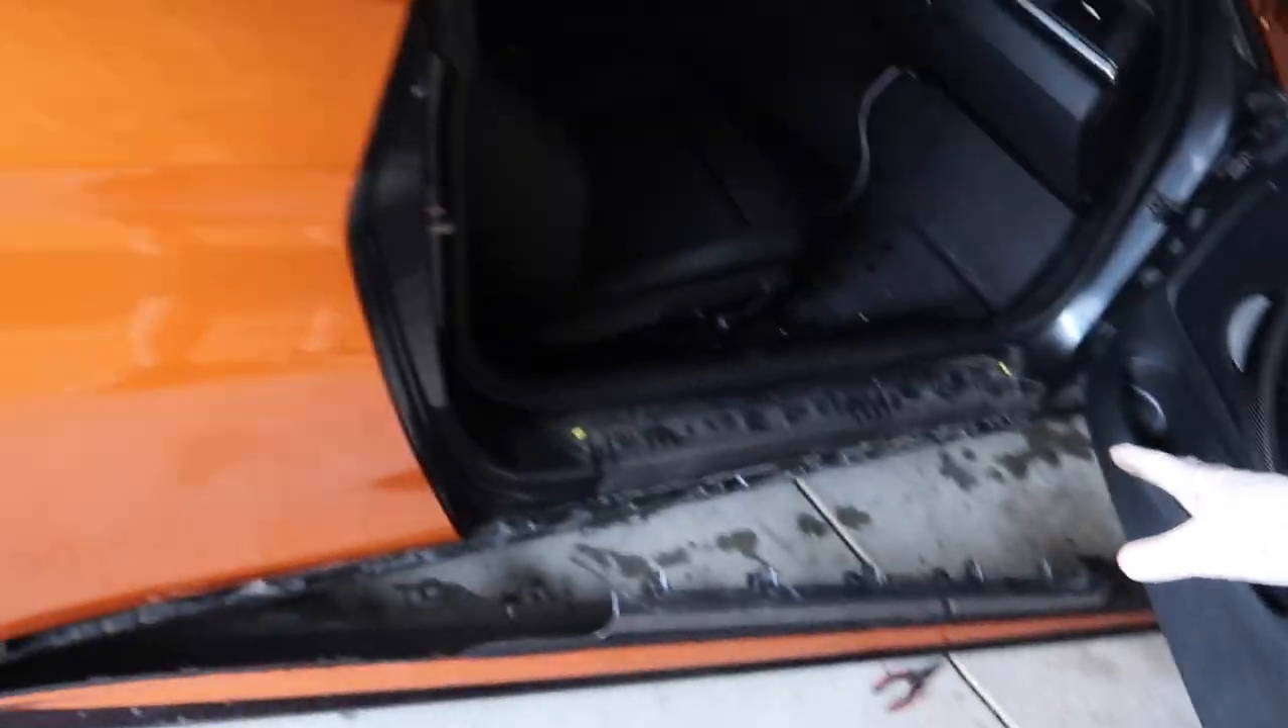As you guys can see the side skirt is off.